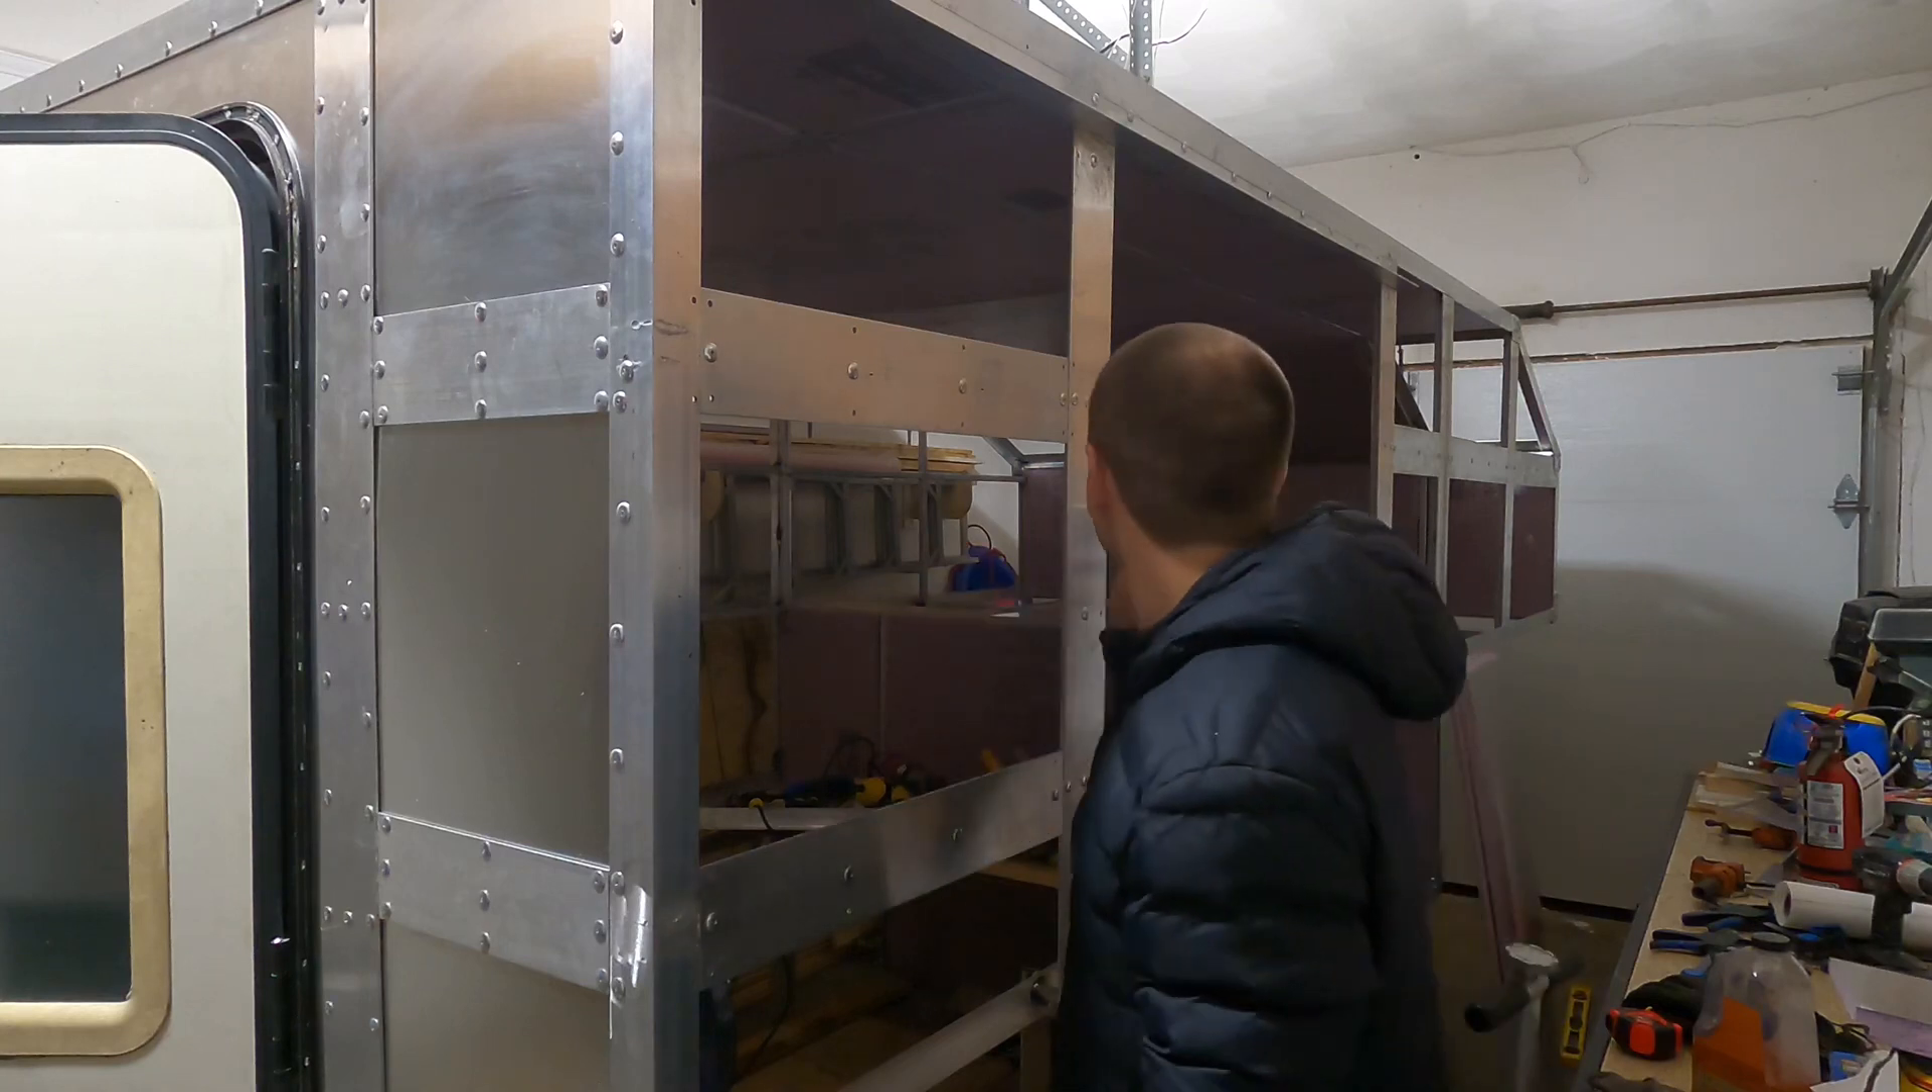So as you can see behind me i got all the flat bar put on the side of the camper.